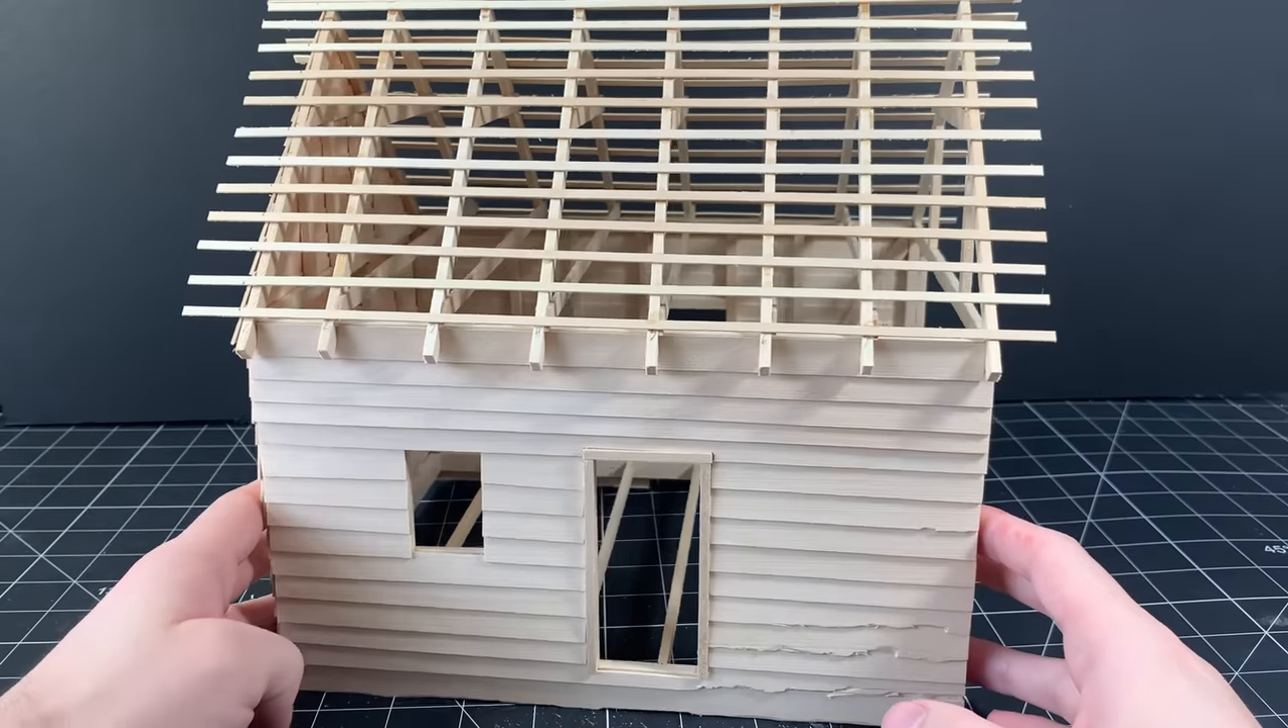Everything holds together nicely, and it fits on the cabin perfectly.